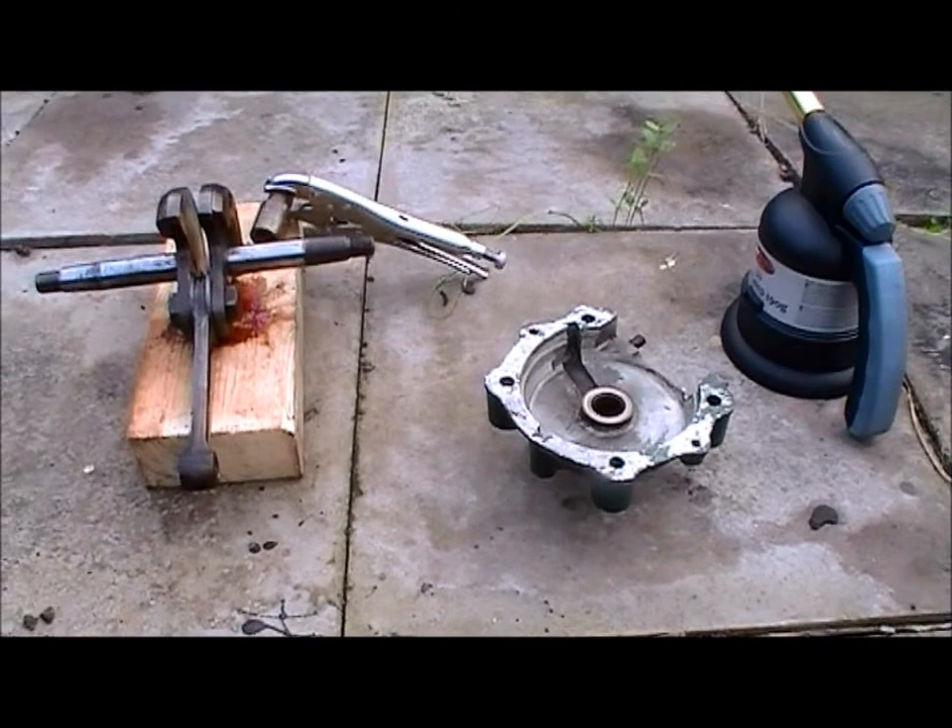Hello again, the other crankcase half is now off this engine.